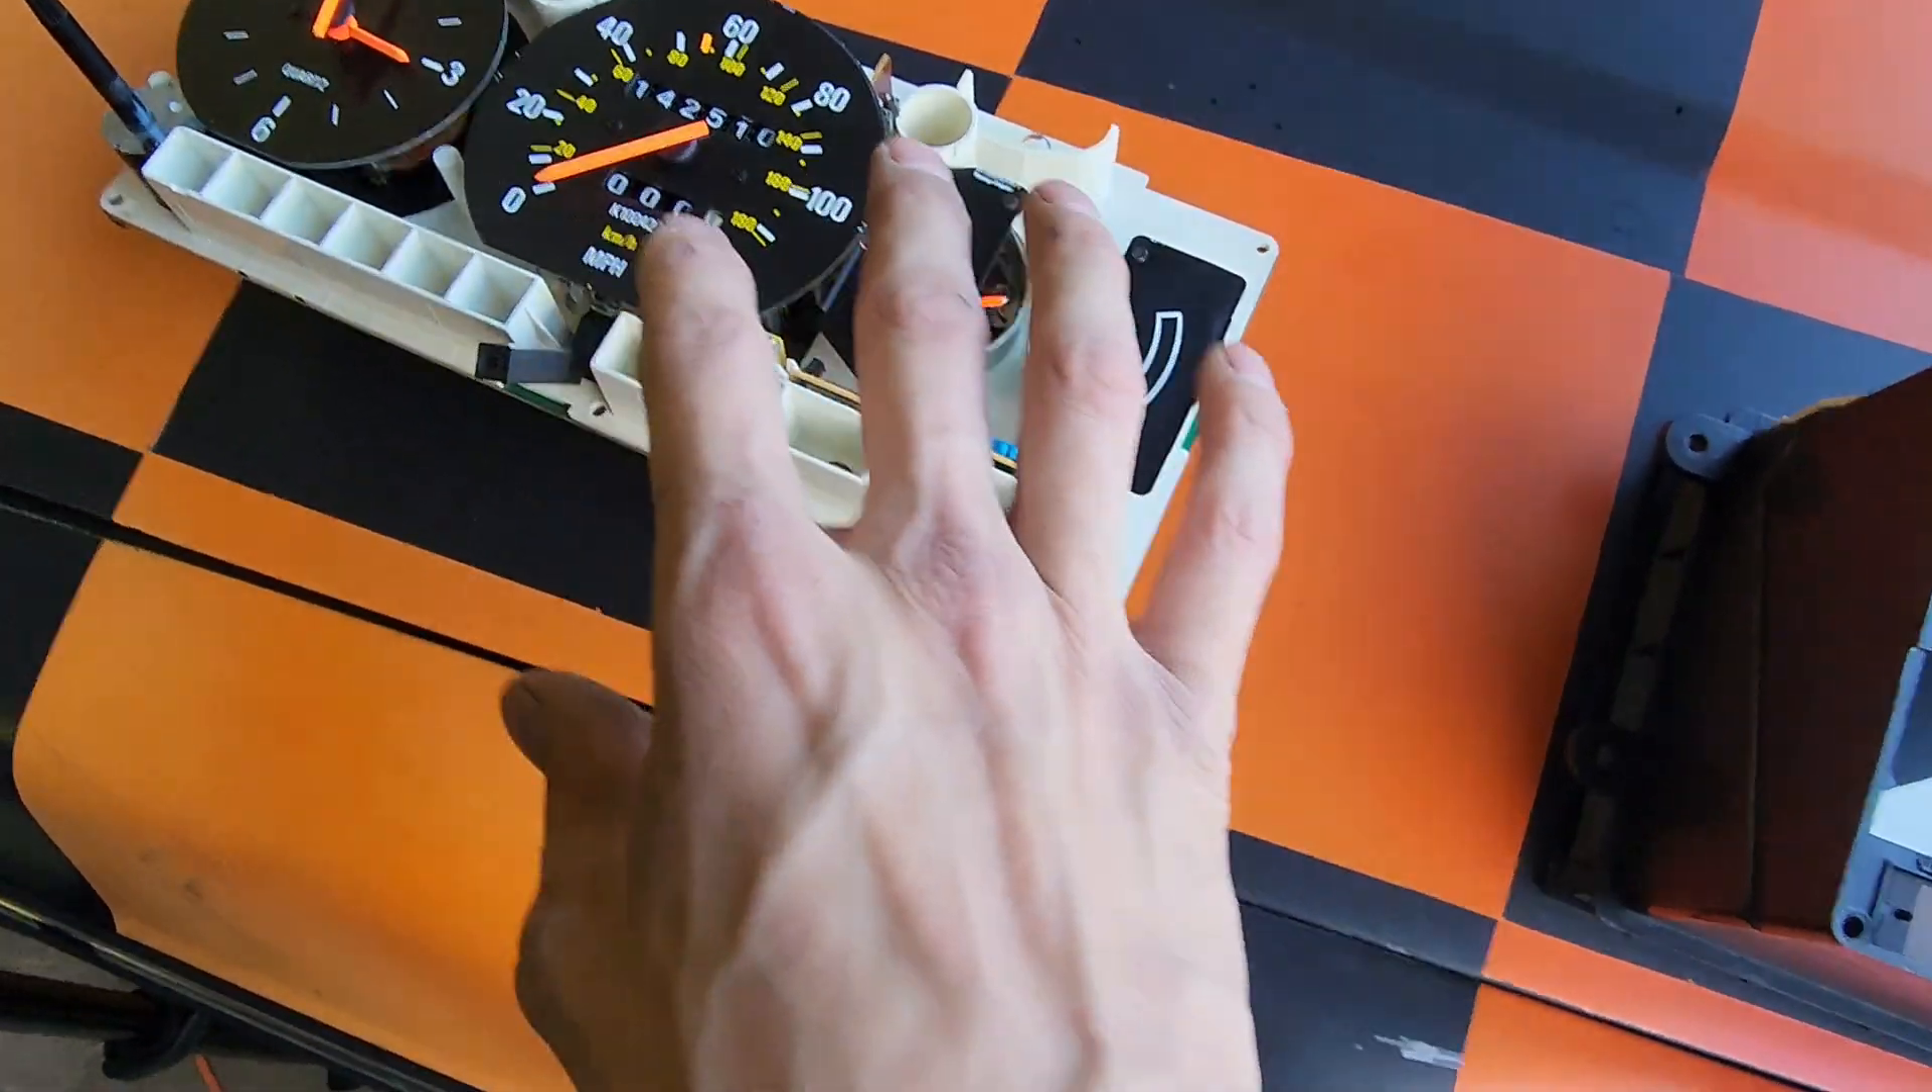But, we now have, of course, the gauge cluster out of the car.